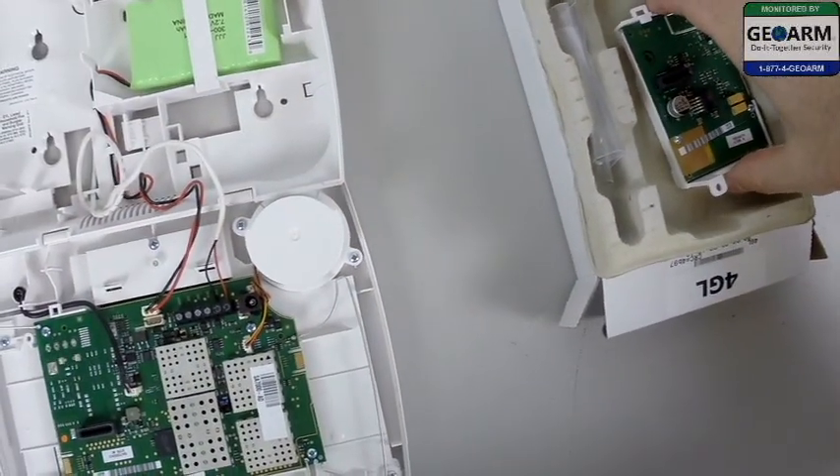Alright, so now the panel is open.